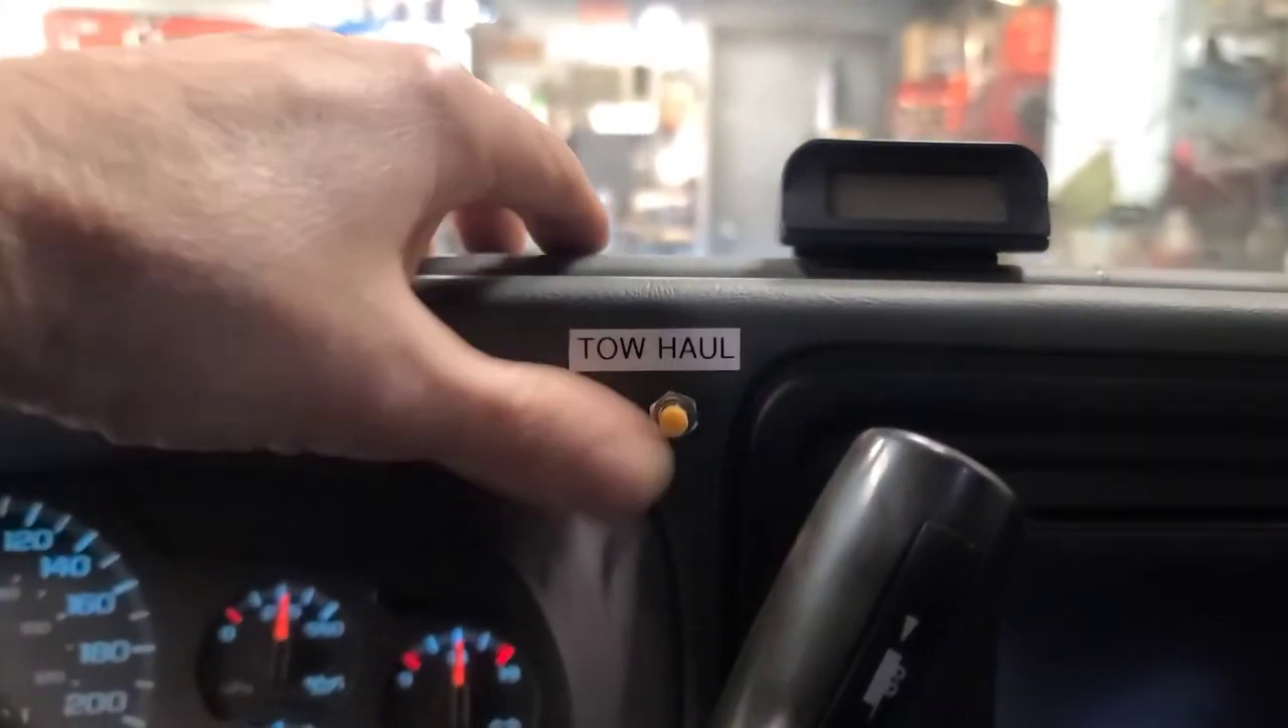So there's the button installed and of course if I press the button you can see the tow haul light comes on.